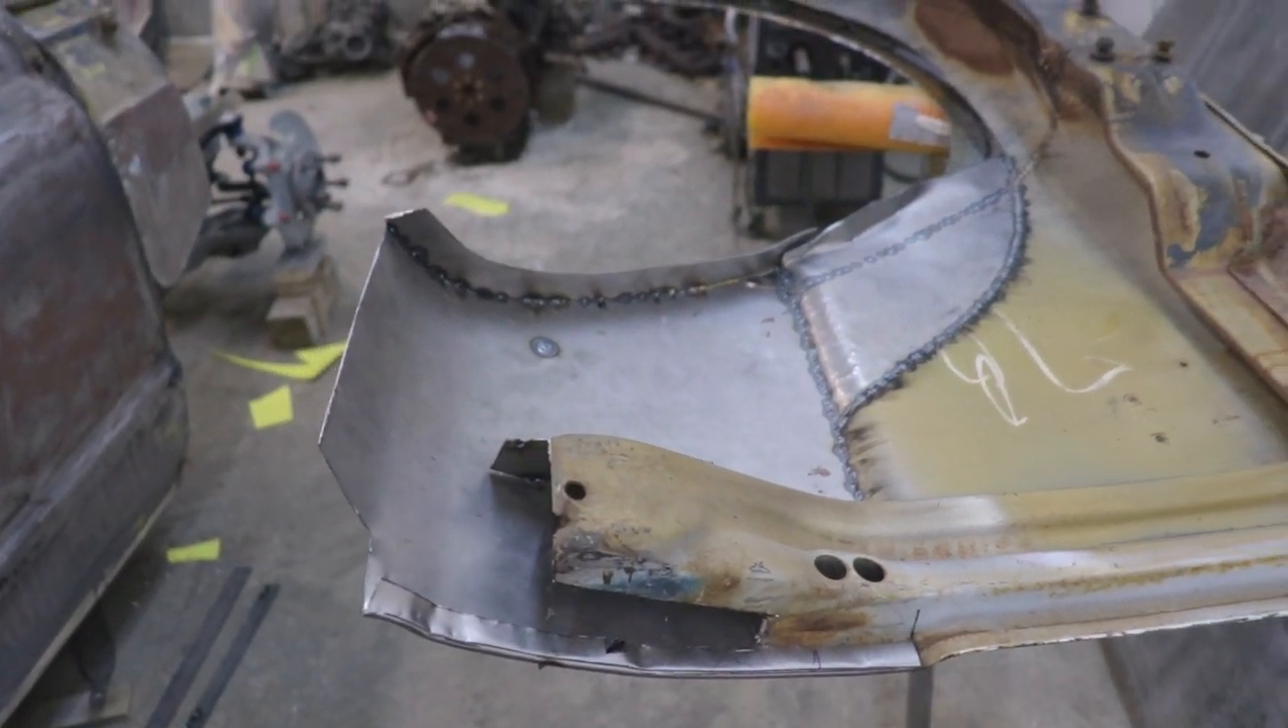This whole bottom section was completely rotten as well. So that's all new metal and it's going to be folded over.